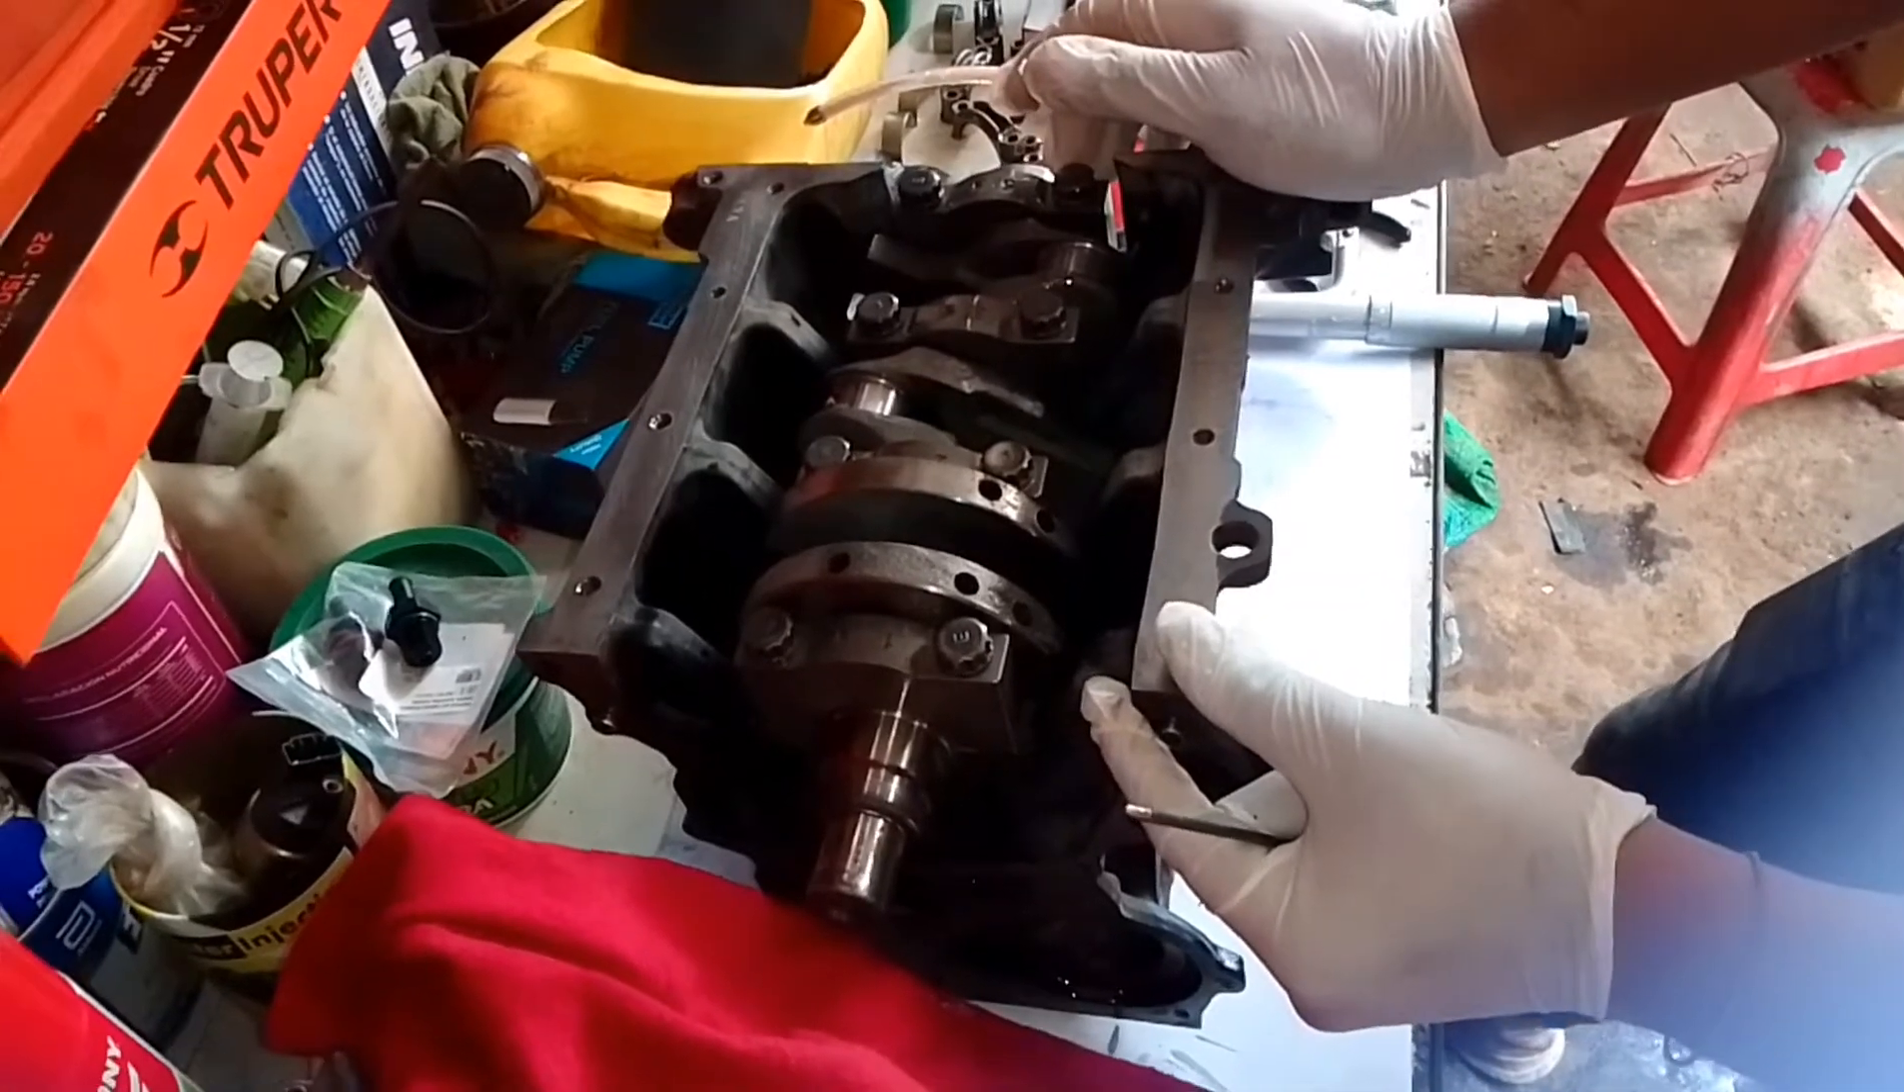Ahorita ya tenemos presentado lo que es el cigüeñal con las tapas de bancada puestas.